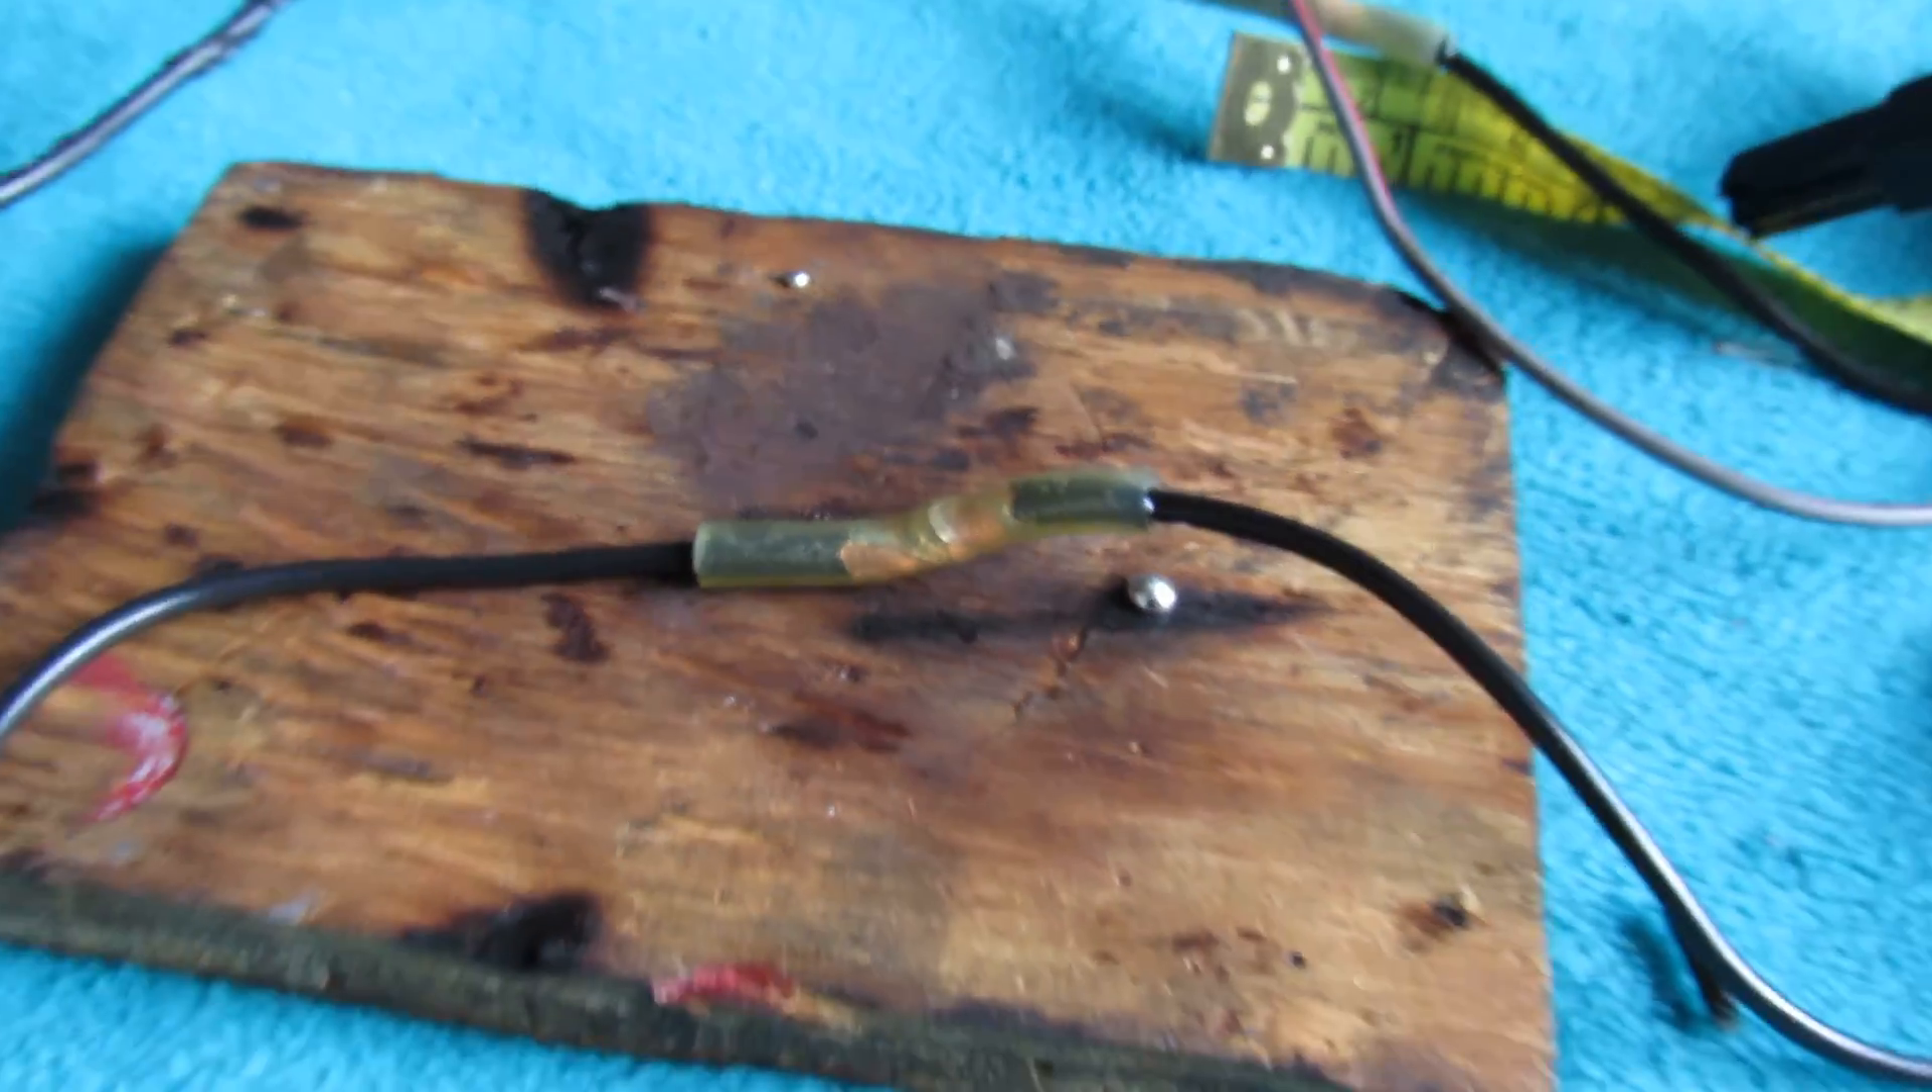Actually, a little solder came out of the end. But now, the wire's together.